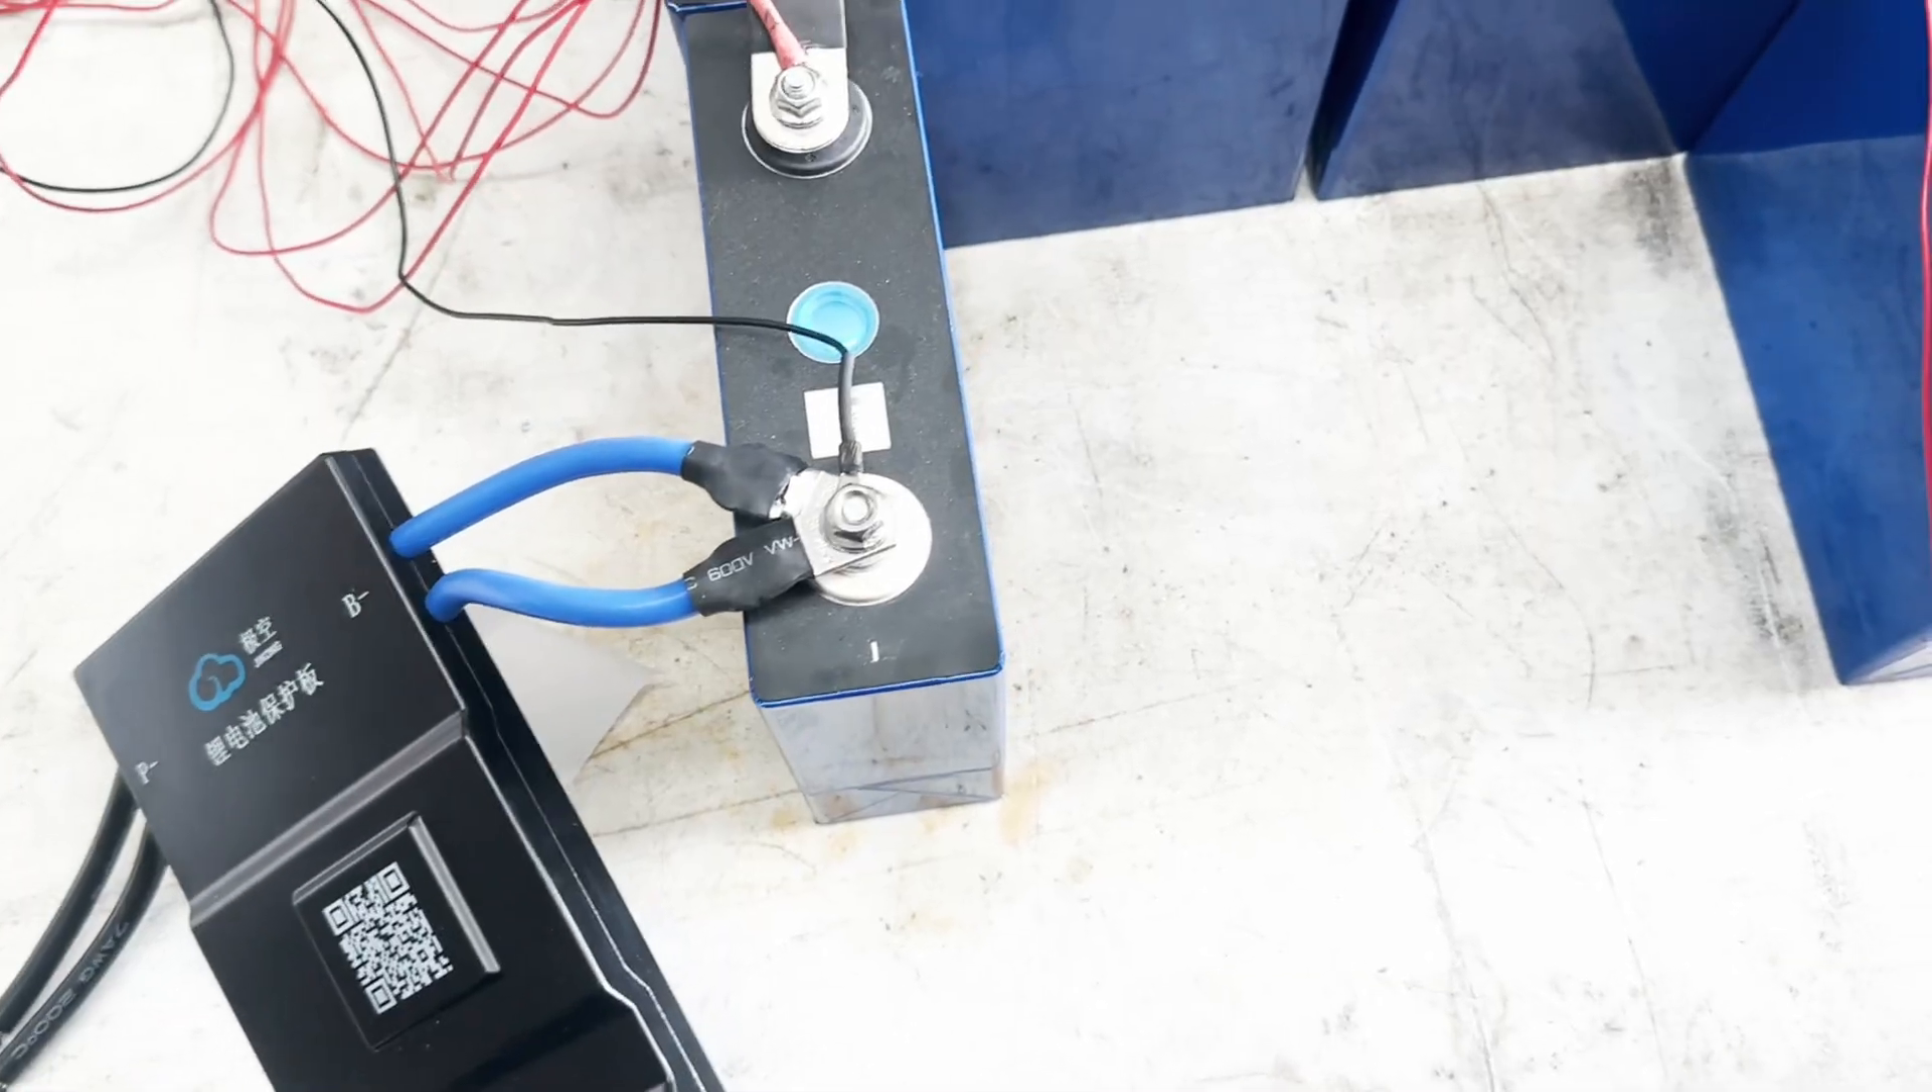You can see on the the main negative um we've put the two b minus cables on as well as the black balance wire.